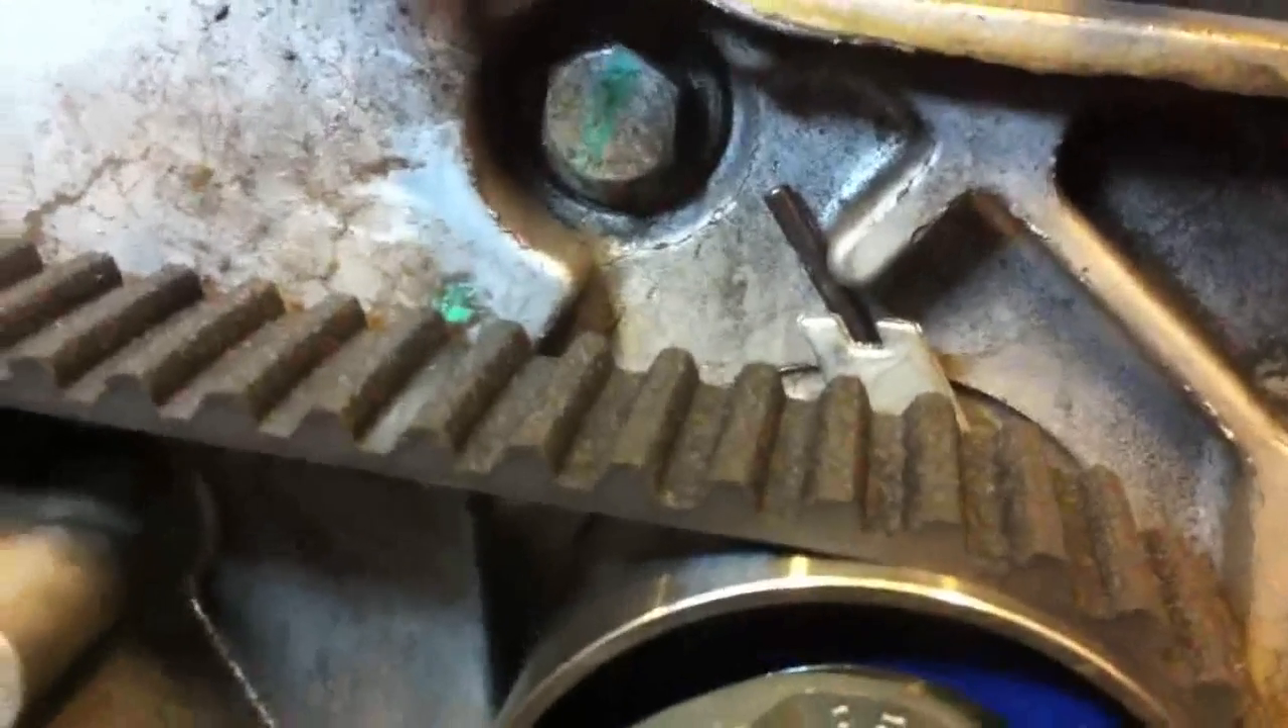There's a notch, and then there's that black spring bar. So if you kind of look at it, work it straight on, you see those two are aligned.